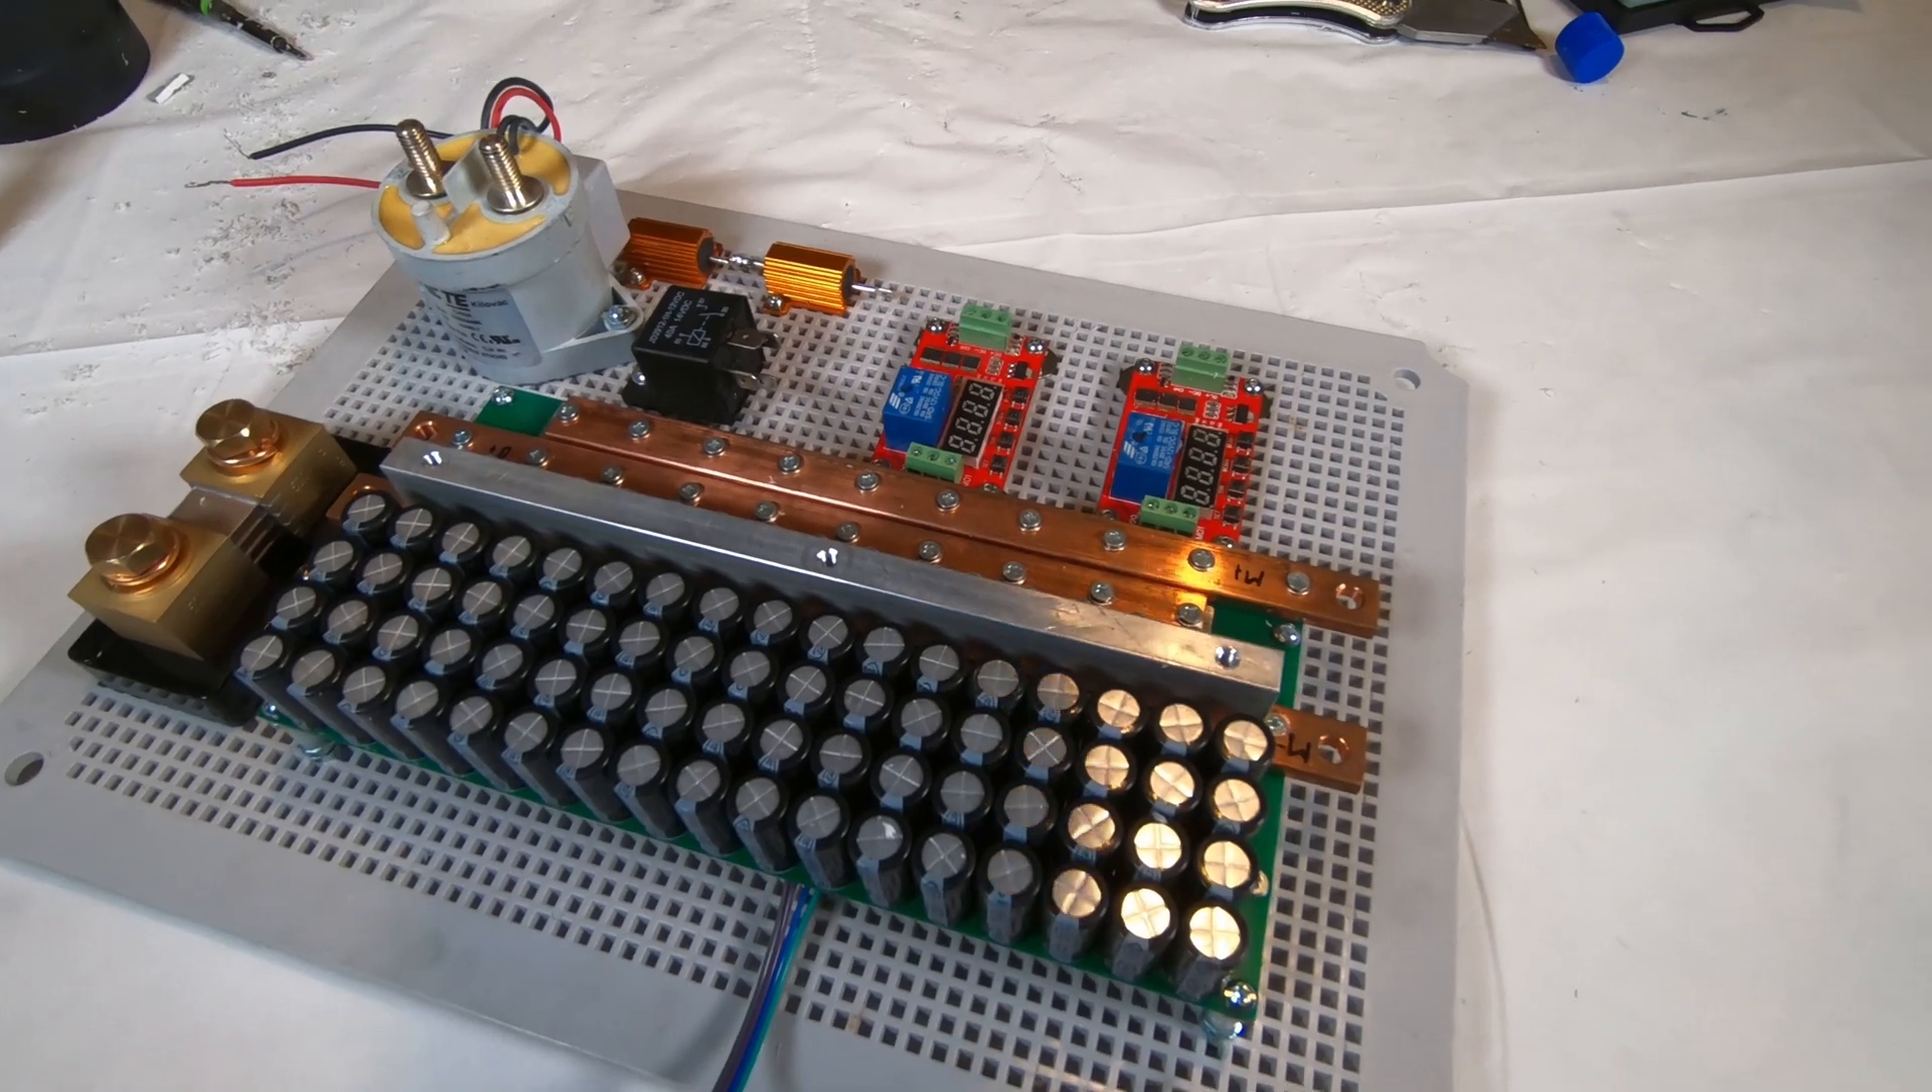So here are all the components assembled.